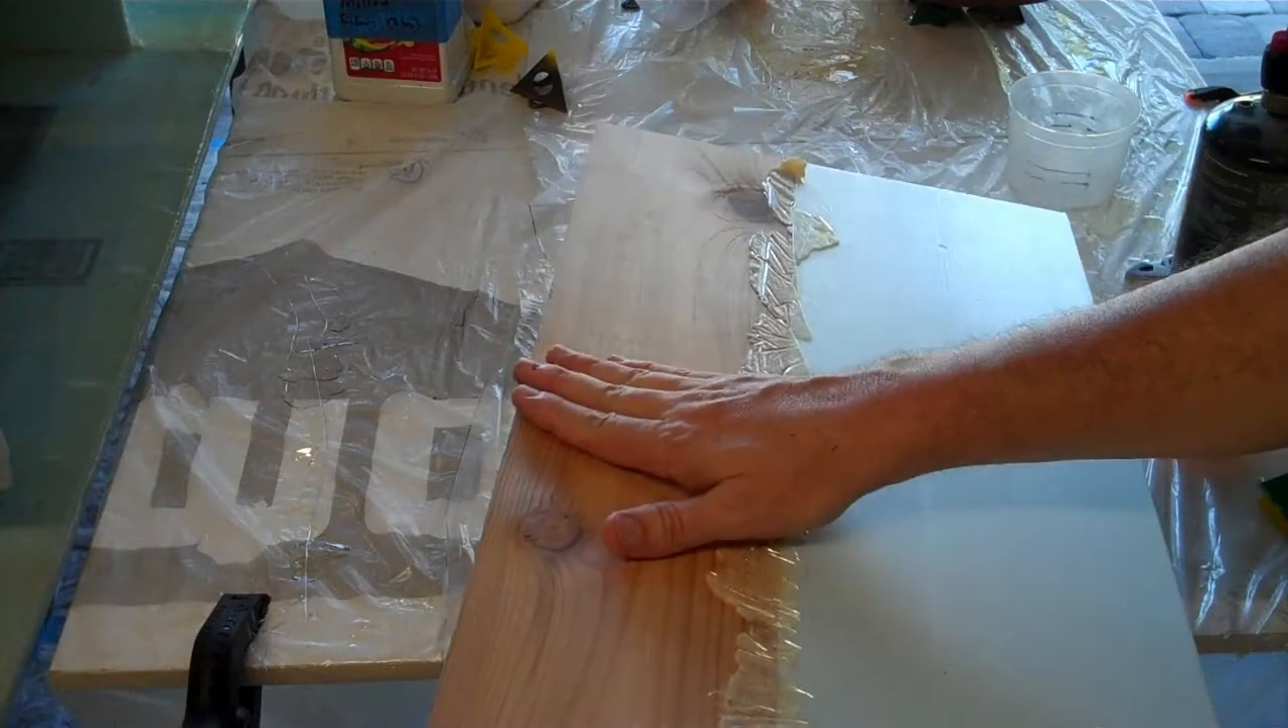Alright, I have used the urethane glue here to attach the foam to this cedar board.